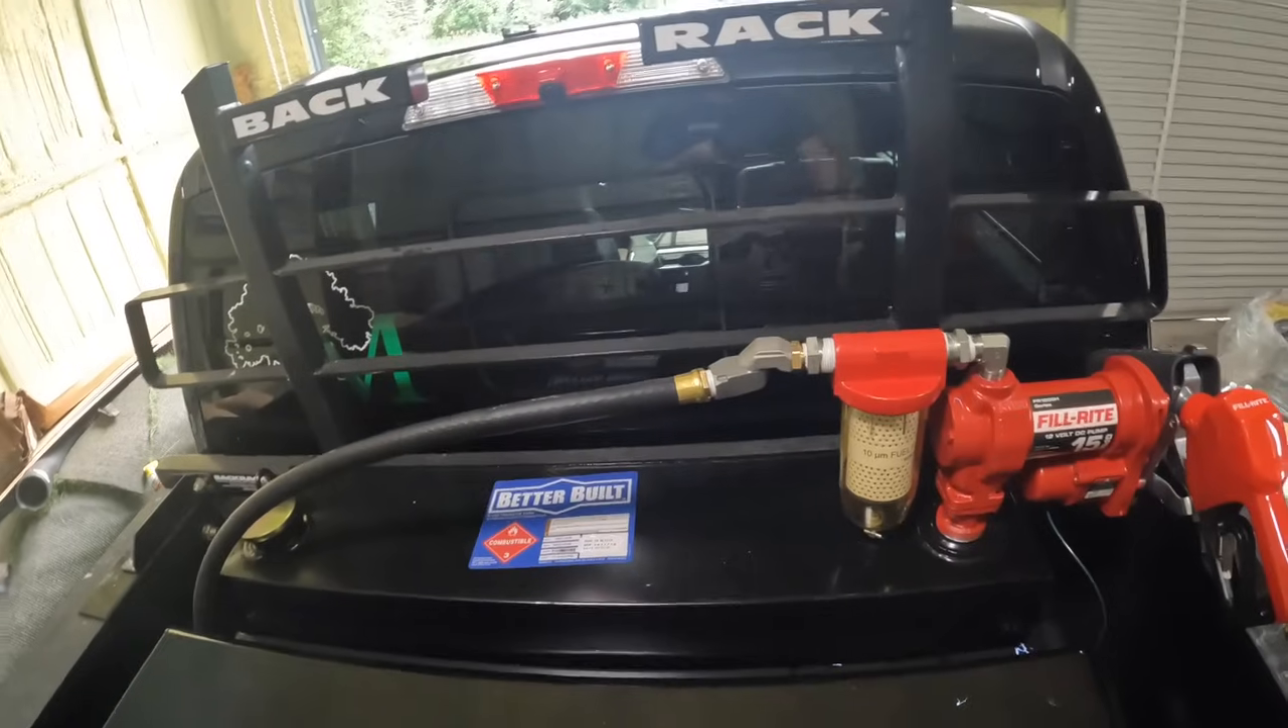Alright, we got everything in. Pump's all put together. Filters on. Swivels on.